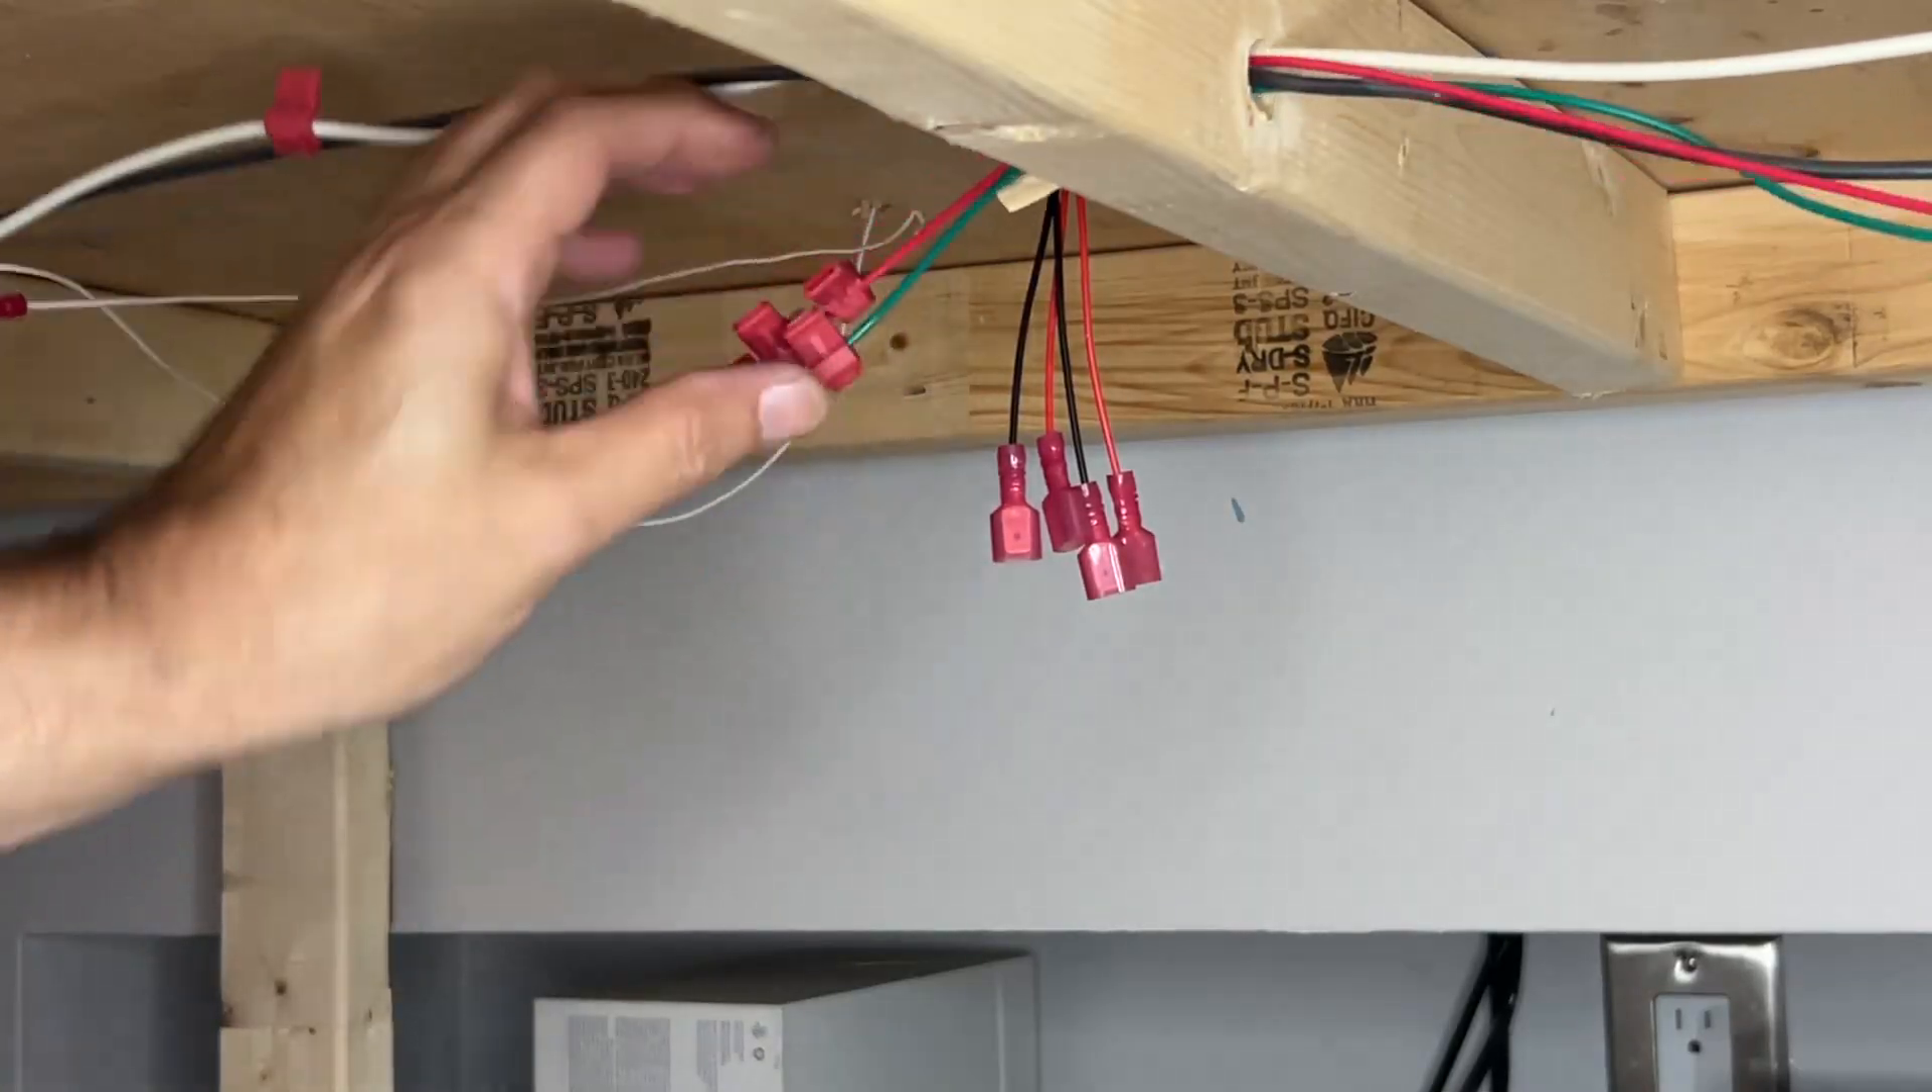So that's all my plugs on and all my connectors on.